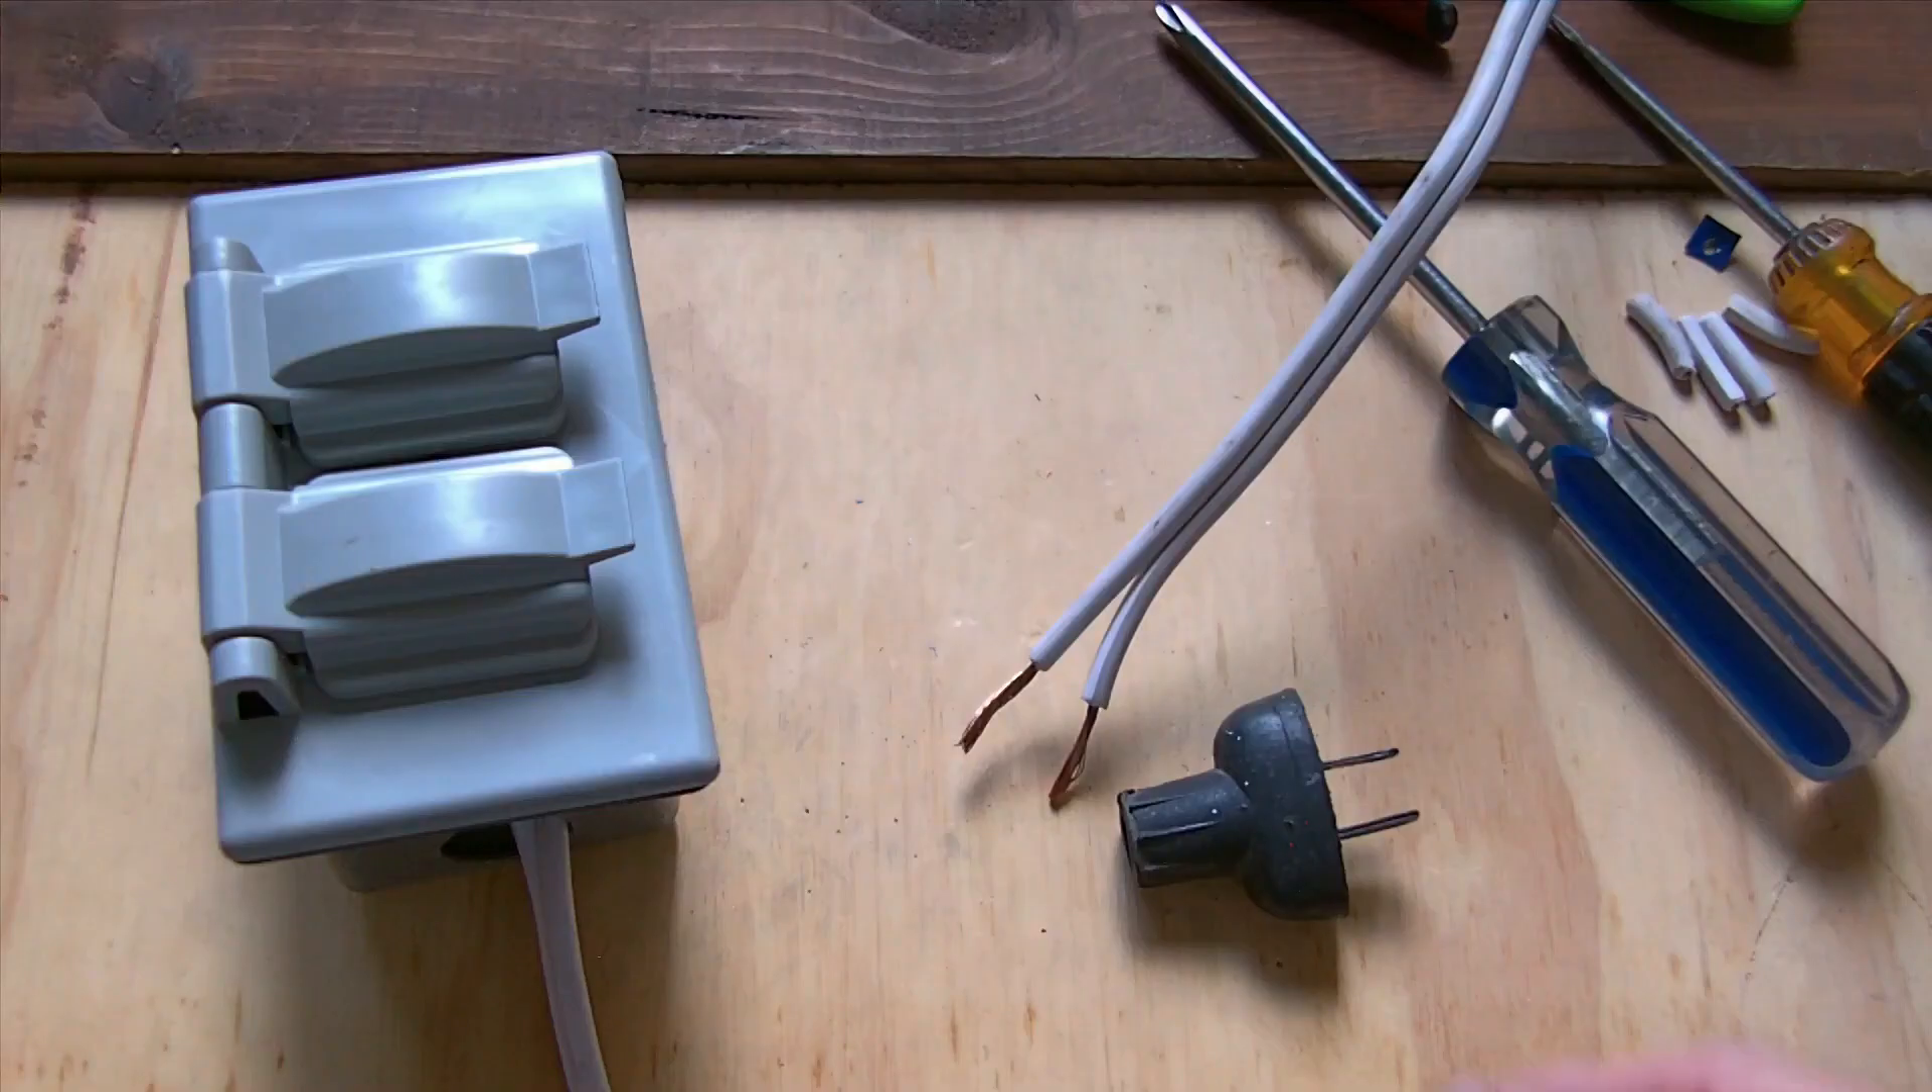Ahora solo nos va a quedar instalar la clavija en el otro extremo del cable.